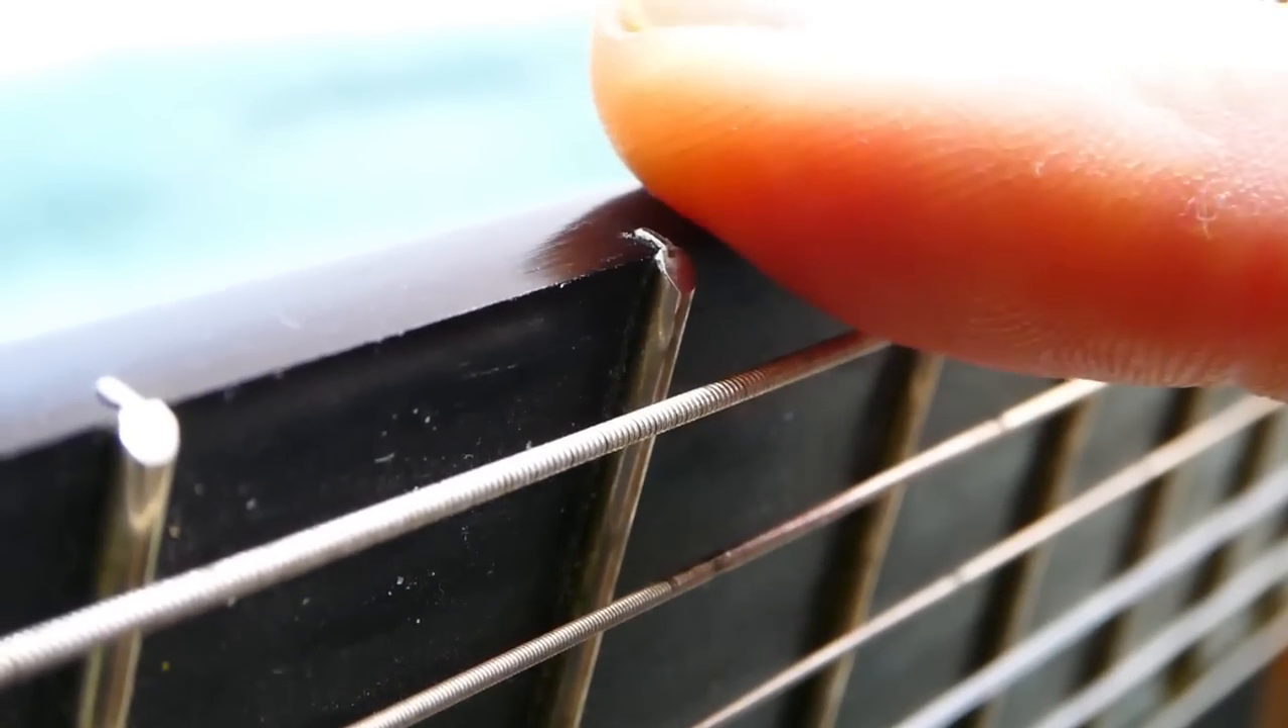Also, the ends of the frets have sprouted. They're protruding out from the sides of the board.